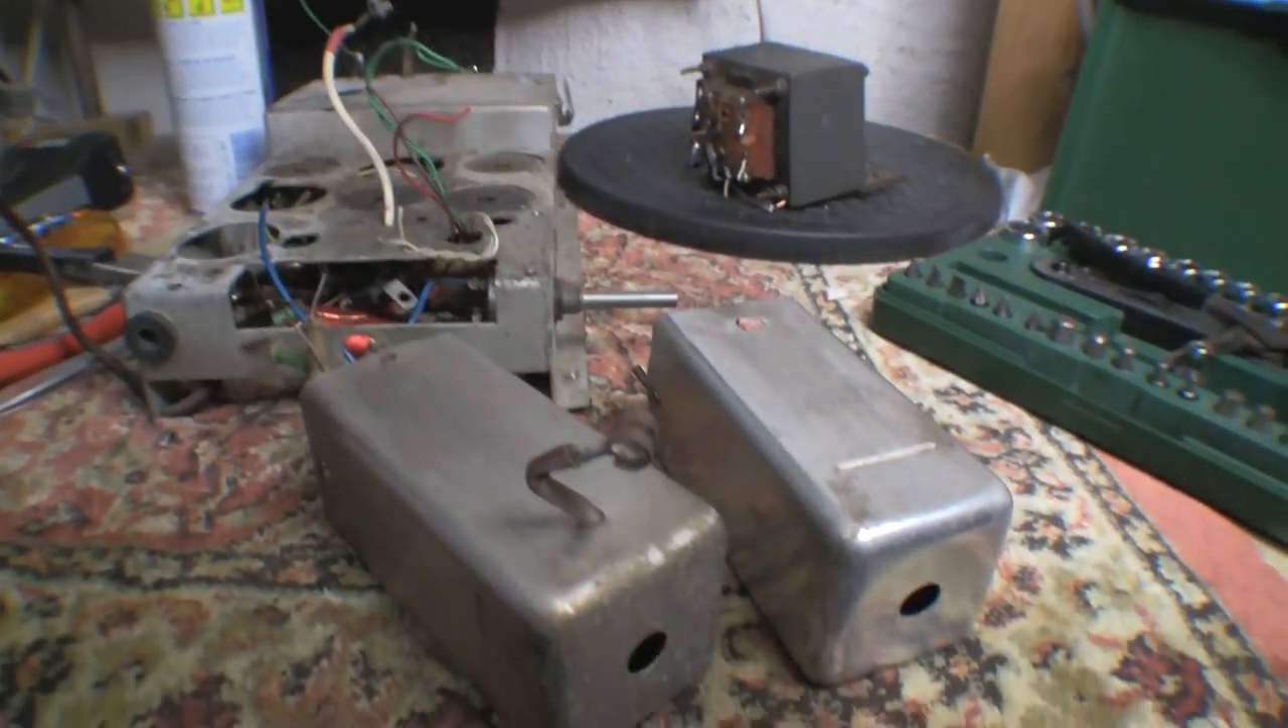And here we are with the two IF cans removed from the chassis and since they're both different there's no real problem with which one goes back where.